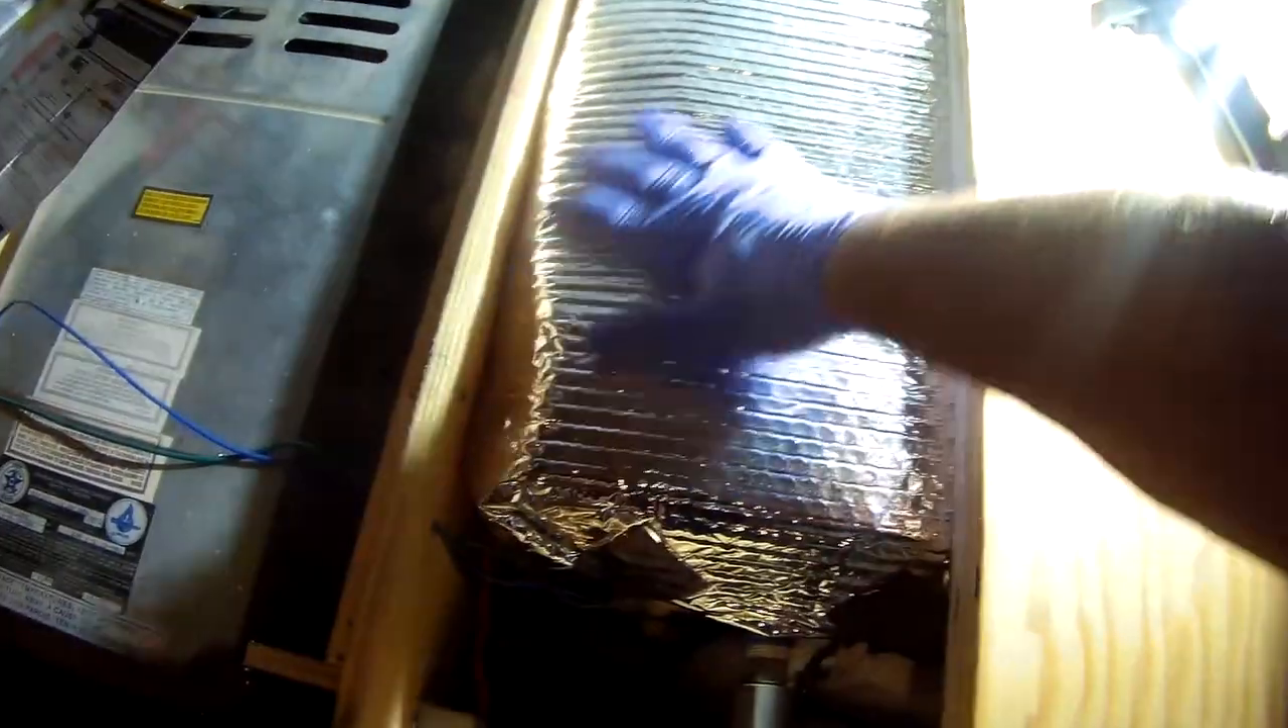Okay, I put the Reflectix cover back over, which covers the thermostat and everything, all the wires.